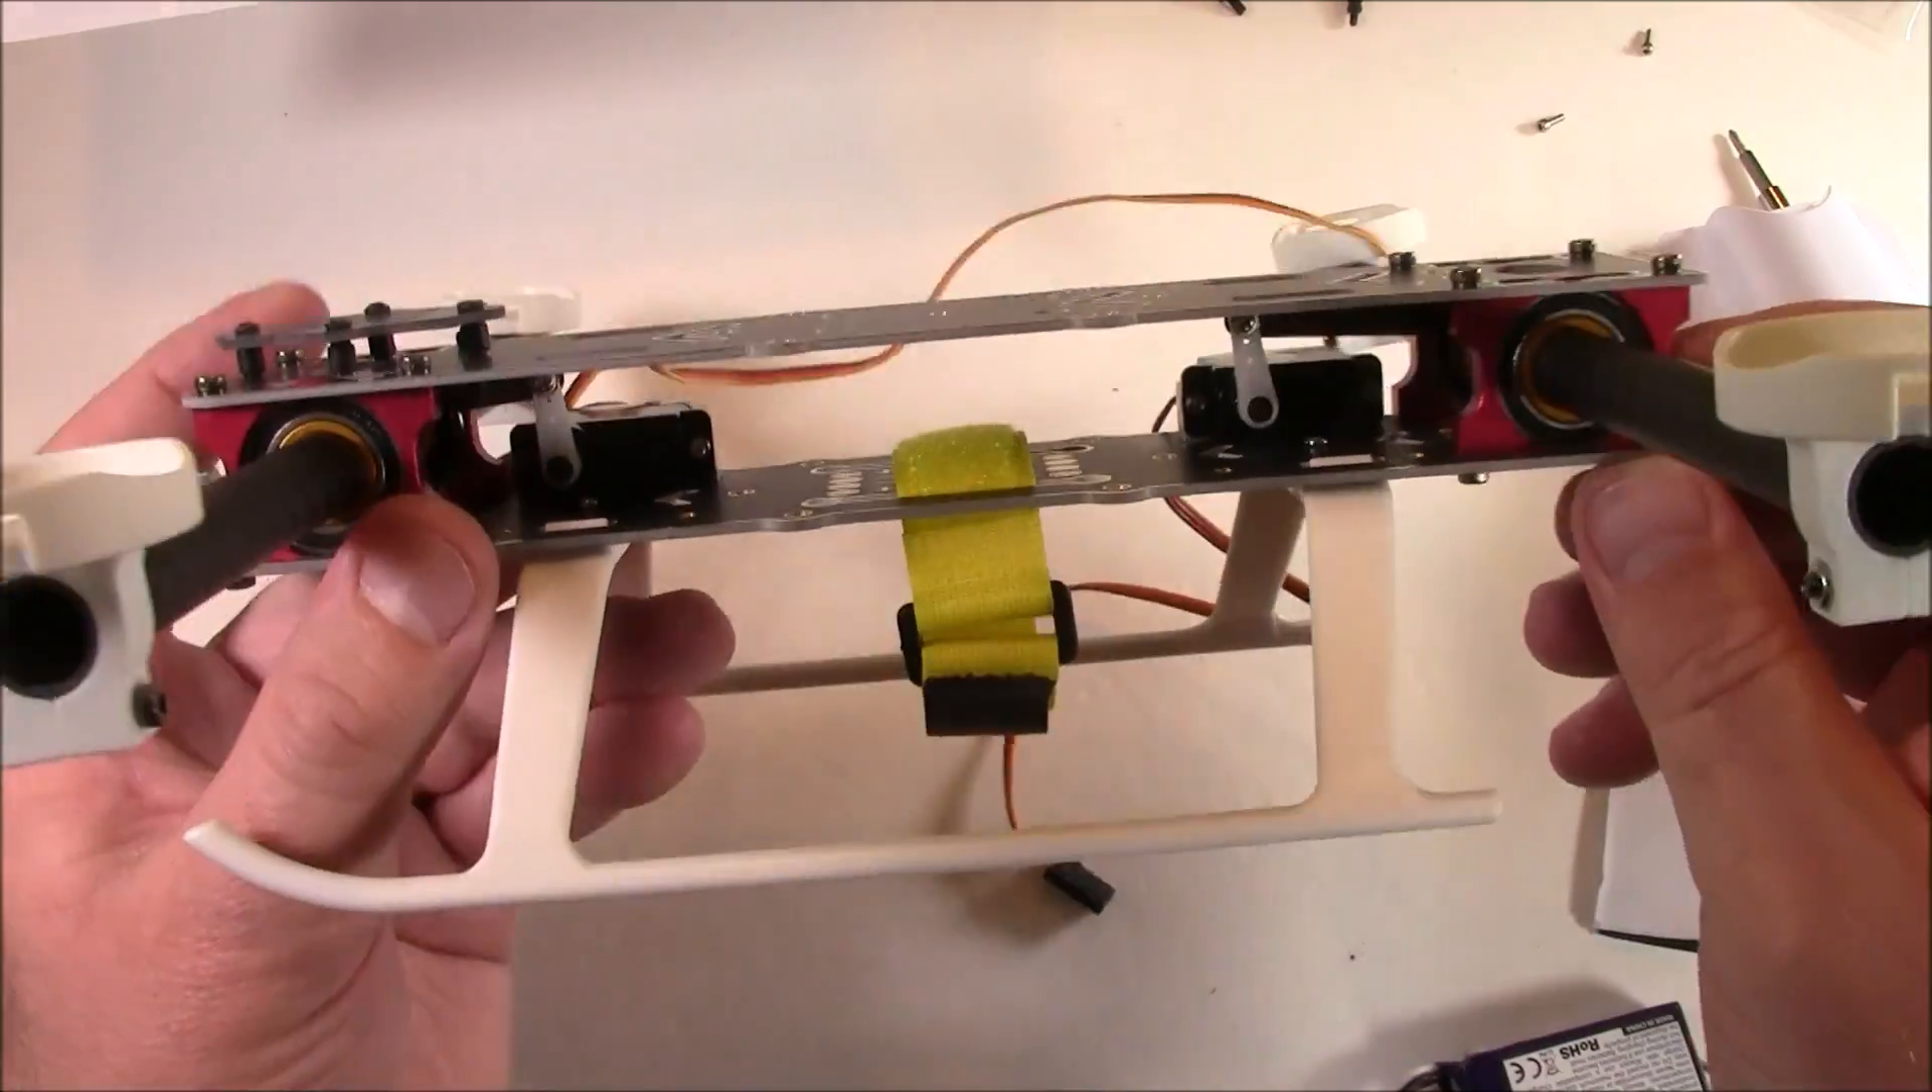So here it is with the landing gear on and the battery strap in place and the top plate on.